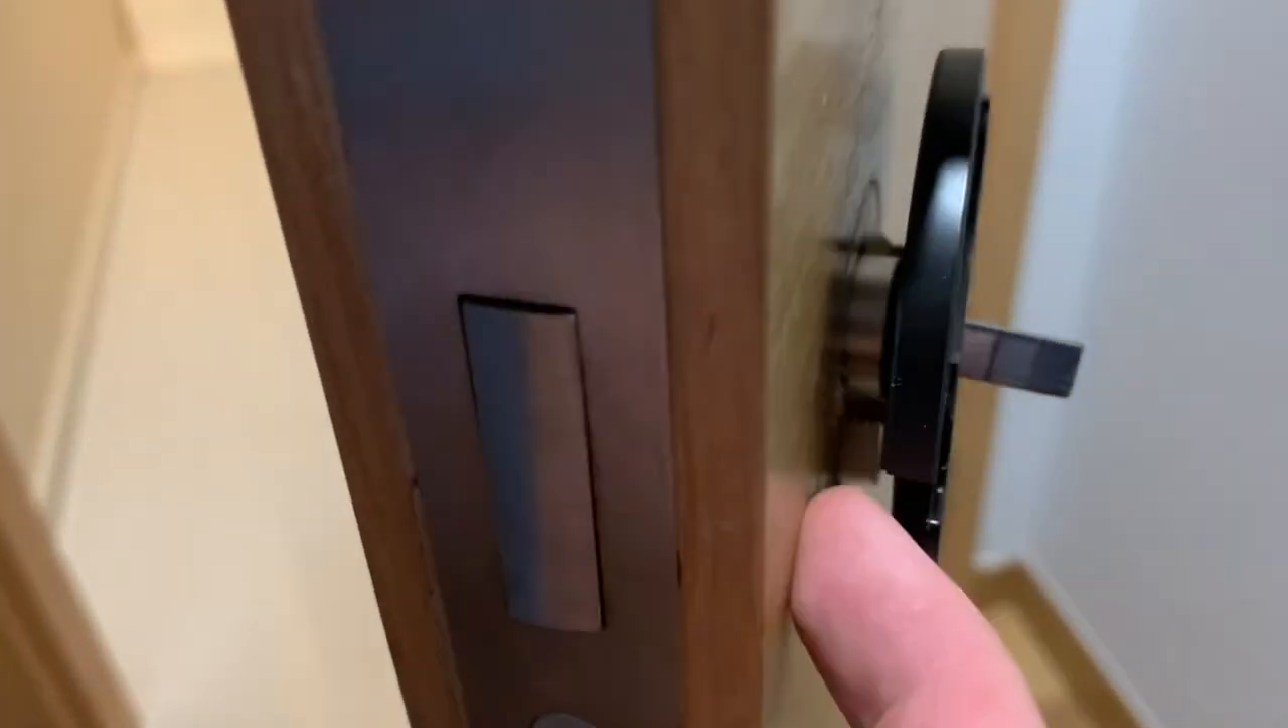As we decided not to install the faceplate, there is a little gap in between the hardware mount and the door.